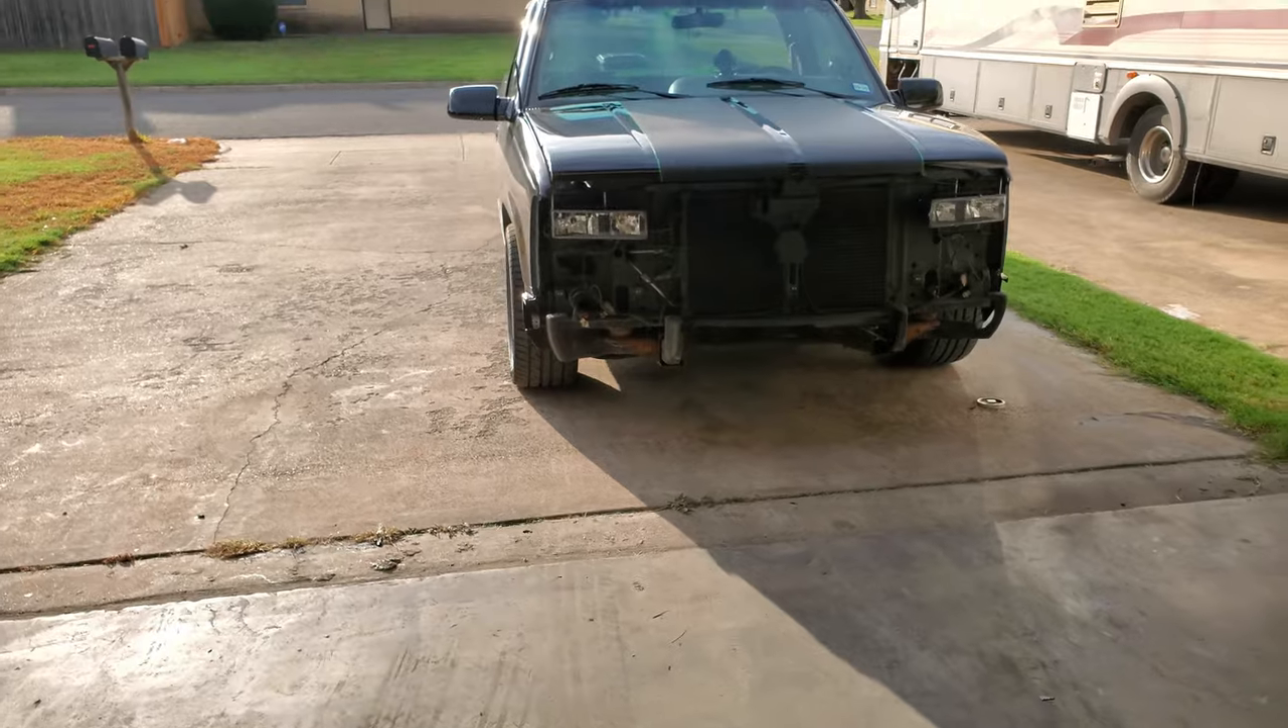We got the front end all tore apart here.